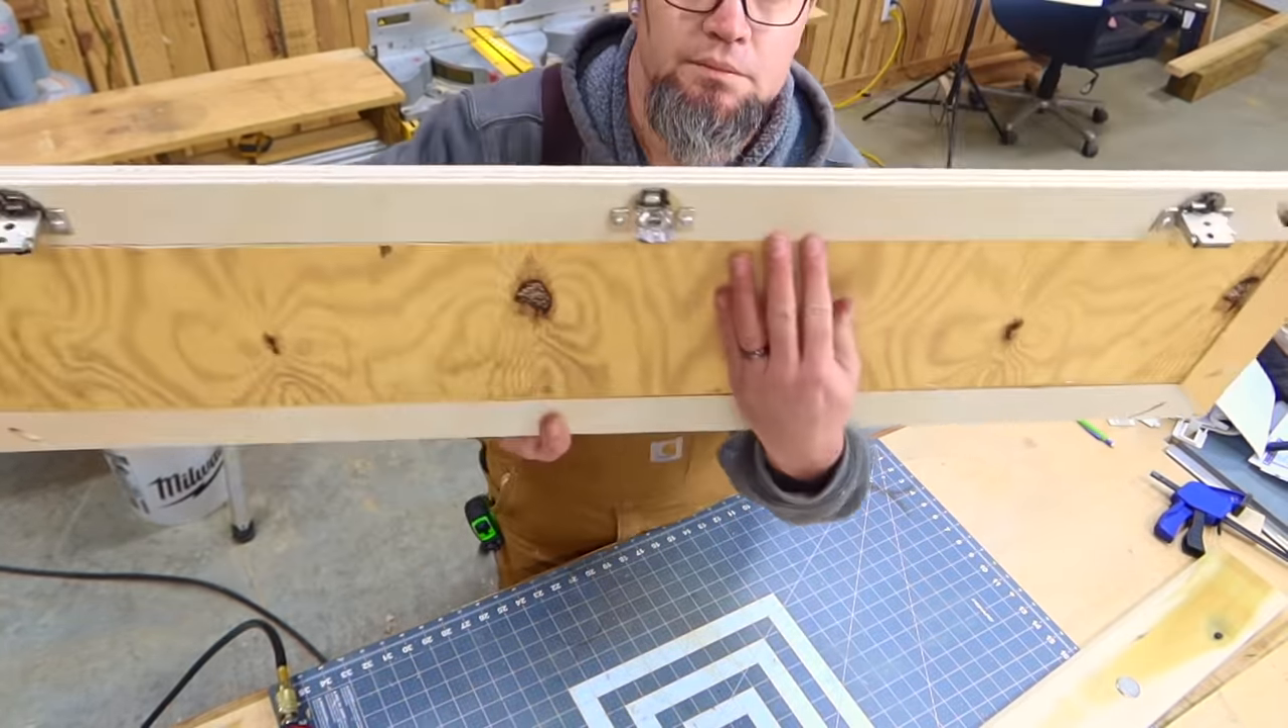I'm going to go ahead and get those installed. All the hinges are installed. All the hinges are installed.